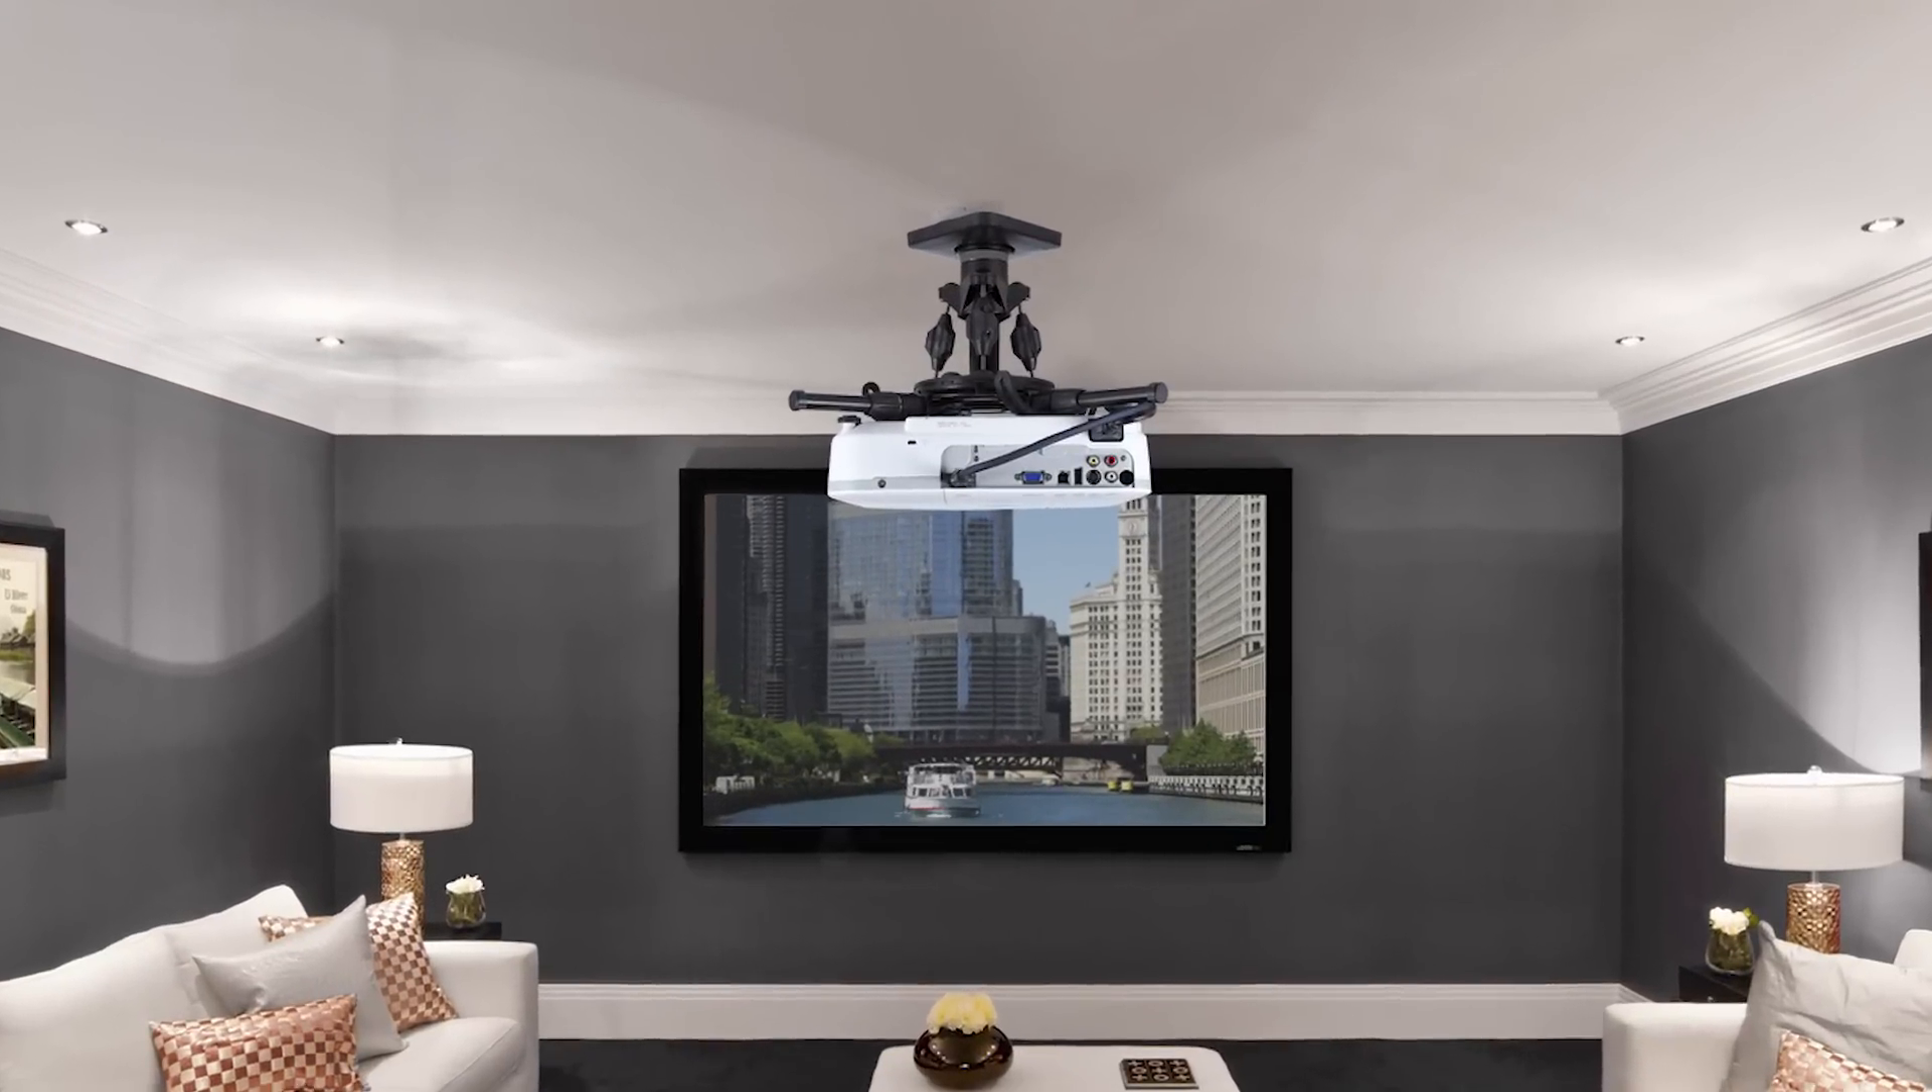Your projector is now securely mounted to the ceiling.